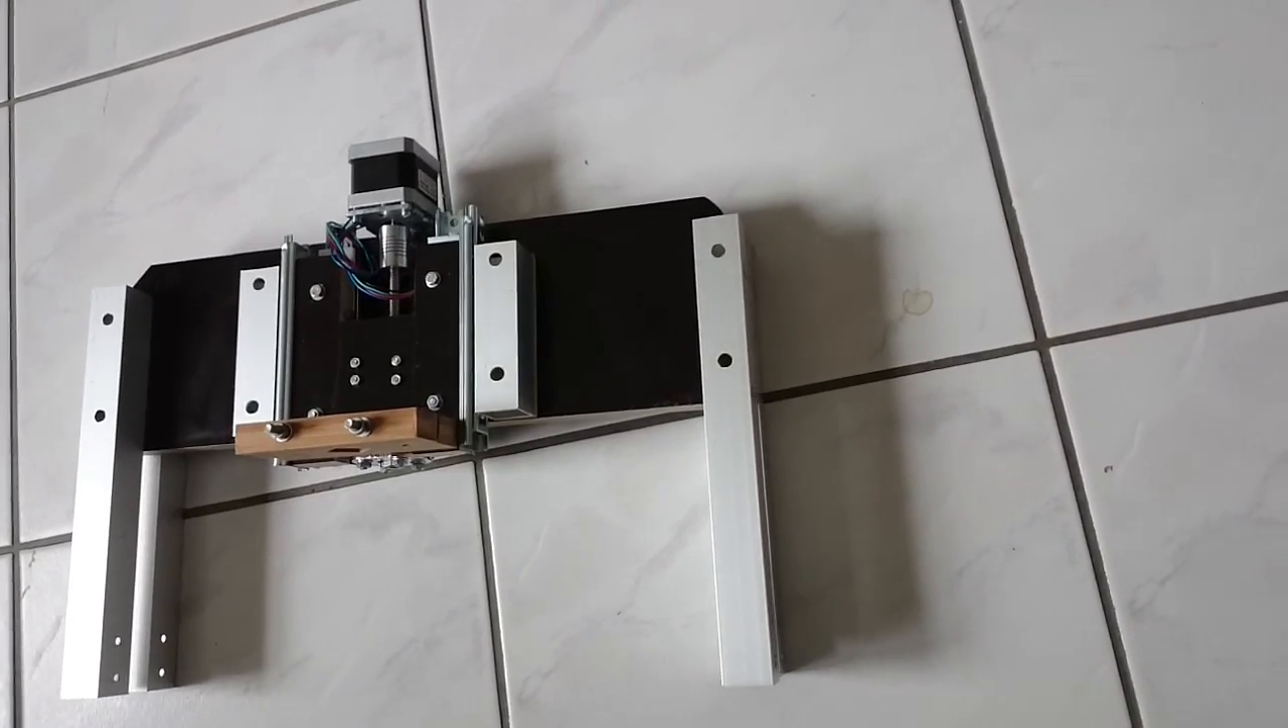I assemble everything and then also the bridge is finished.